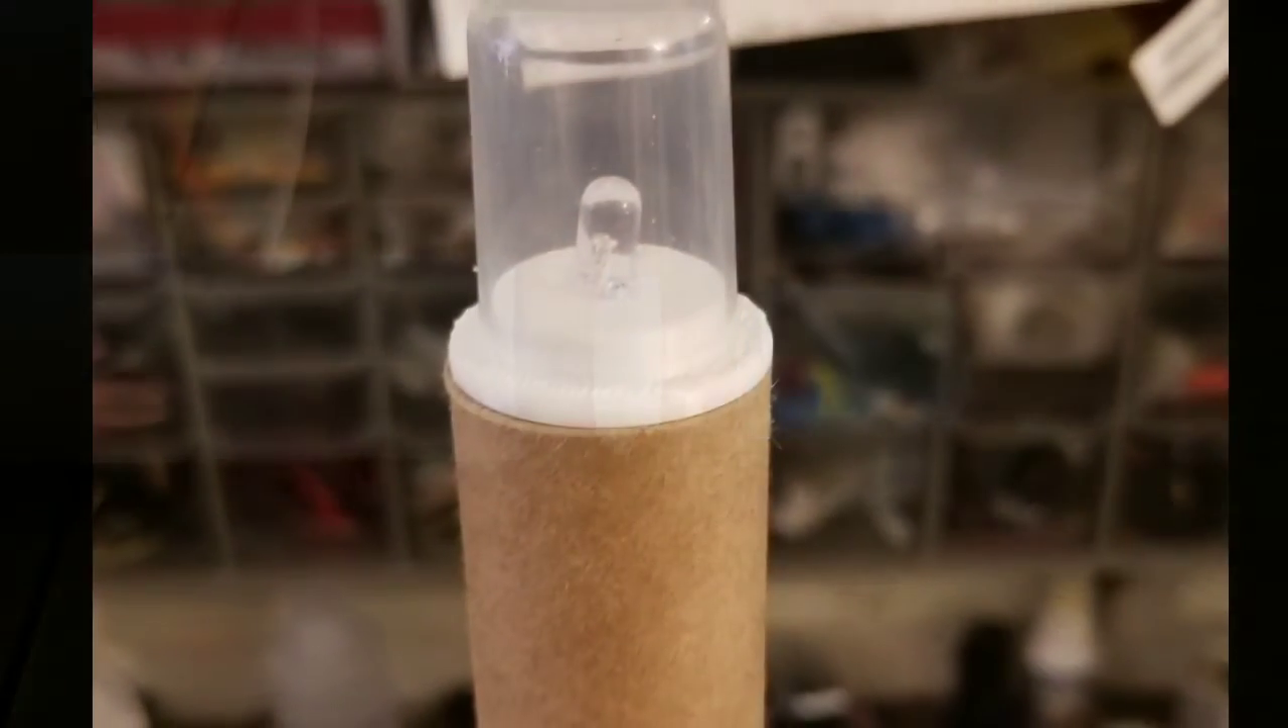After adding an LED and pressing it all together, we have a dome light.